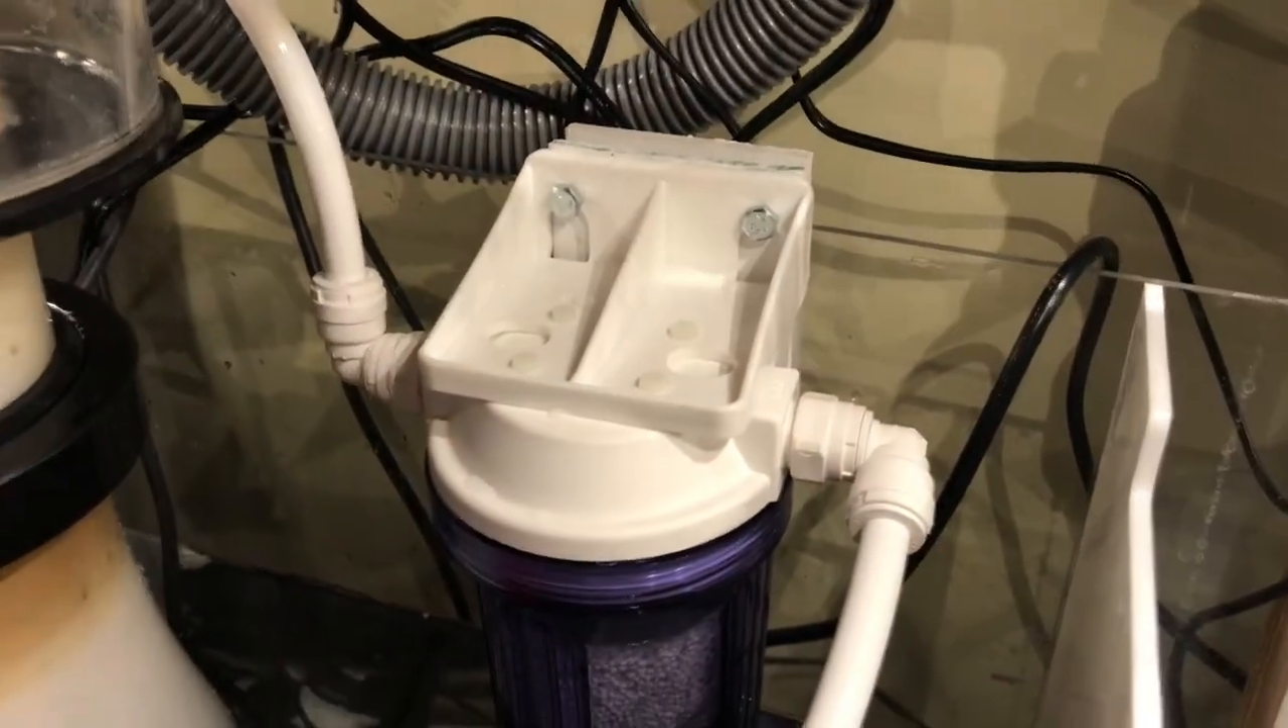You can see the reactor is mounted to the inside of my sump there.